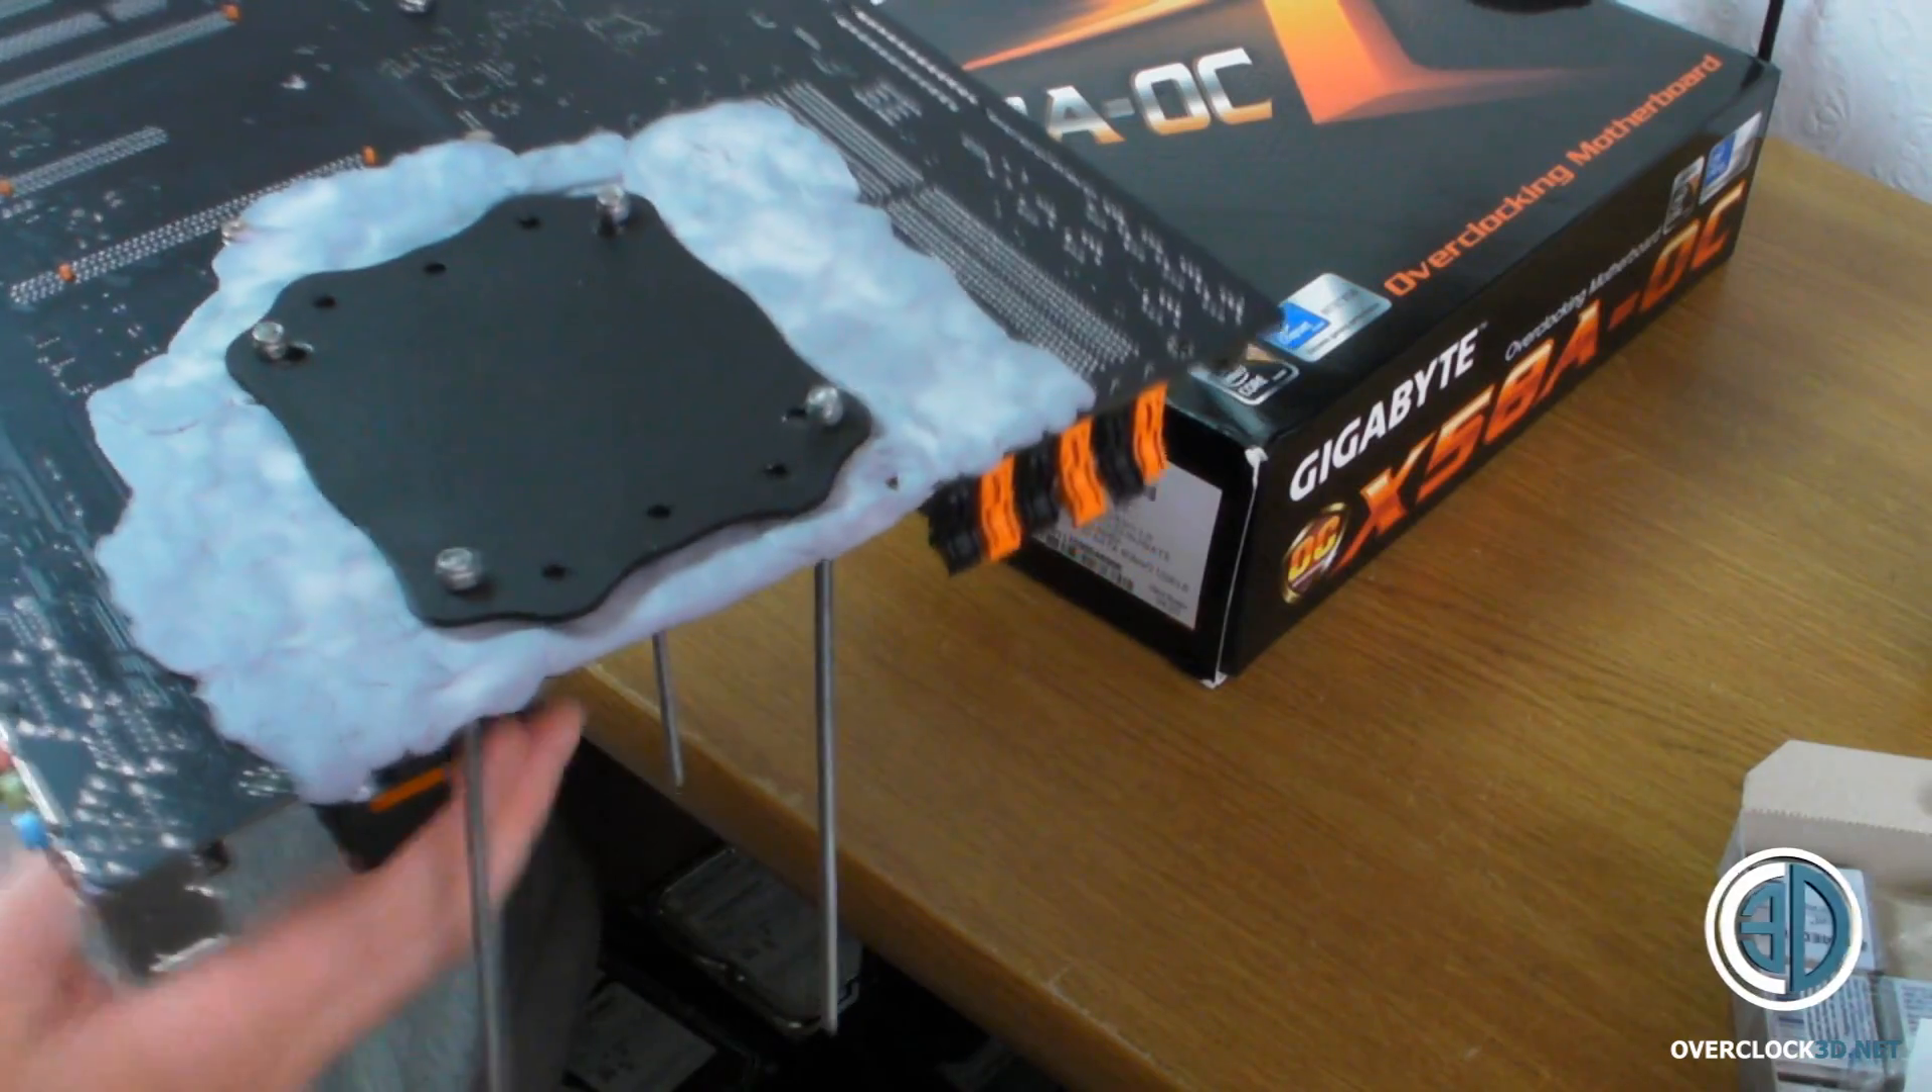Right then guys, we've got the back plate on. We've got all the putty on or as much as I'm going to put on, in and around.